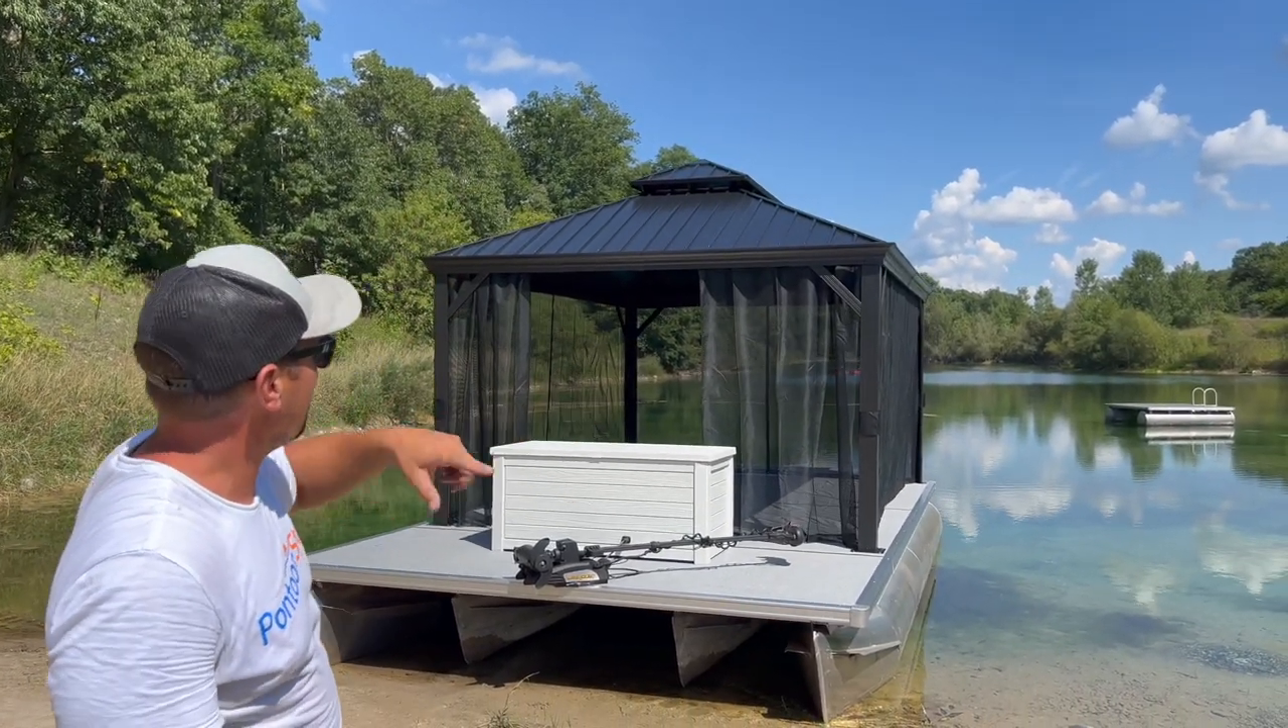We got the whole gondola up. It's got a mosquito net that goes all the way around.